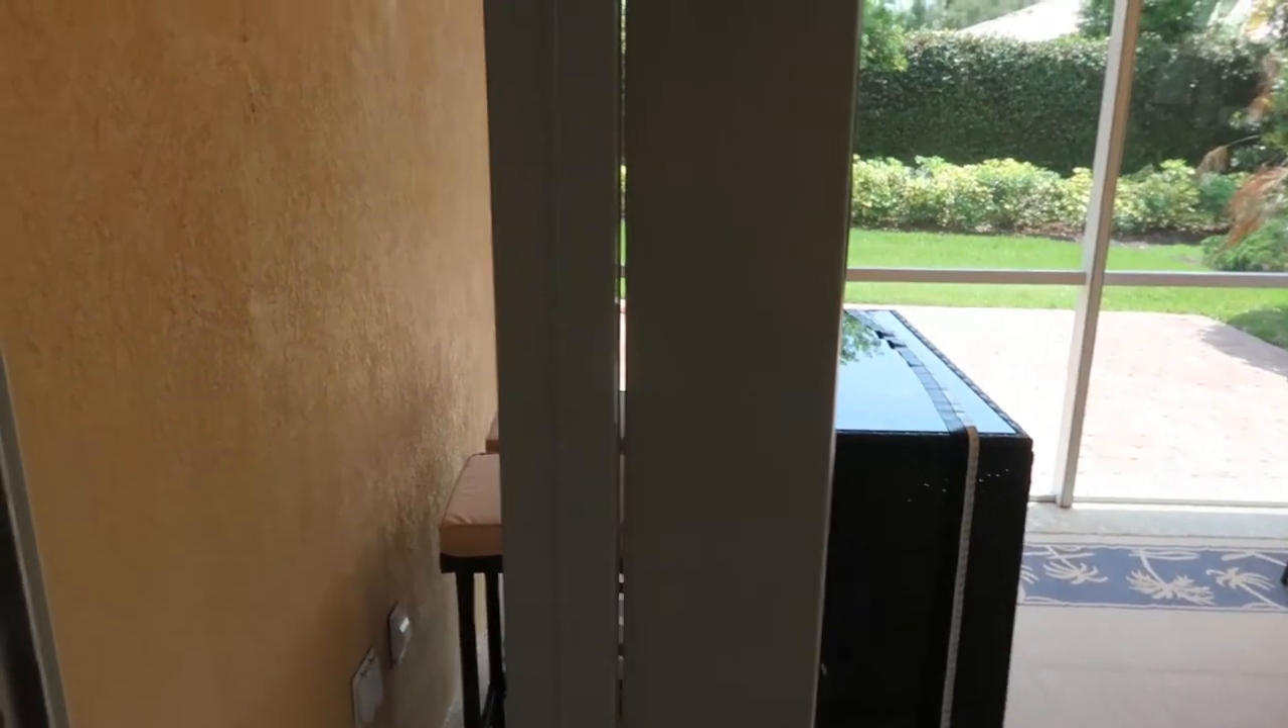You can see when the door is flush, a little gap opens up.